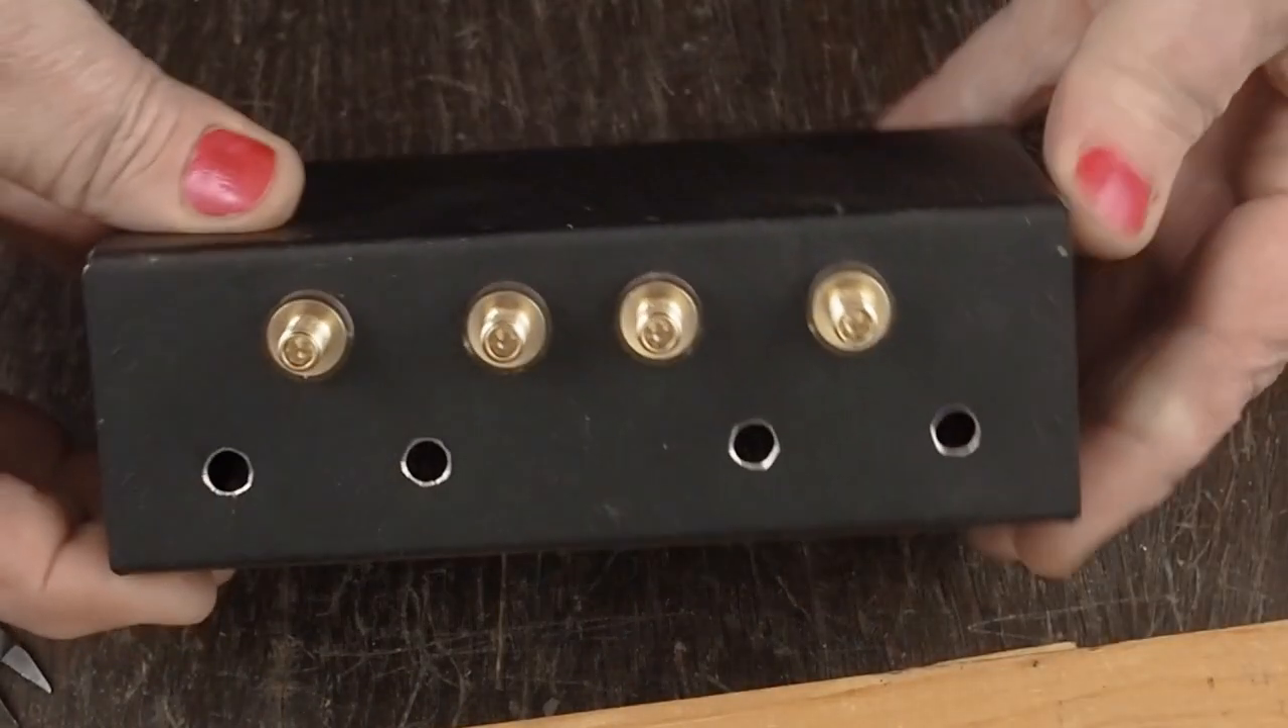And there we go we got all our positive posts on the back of our box.